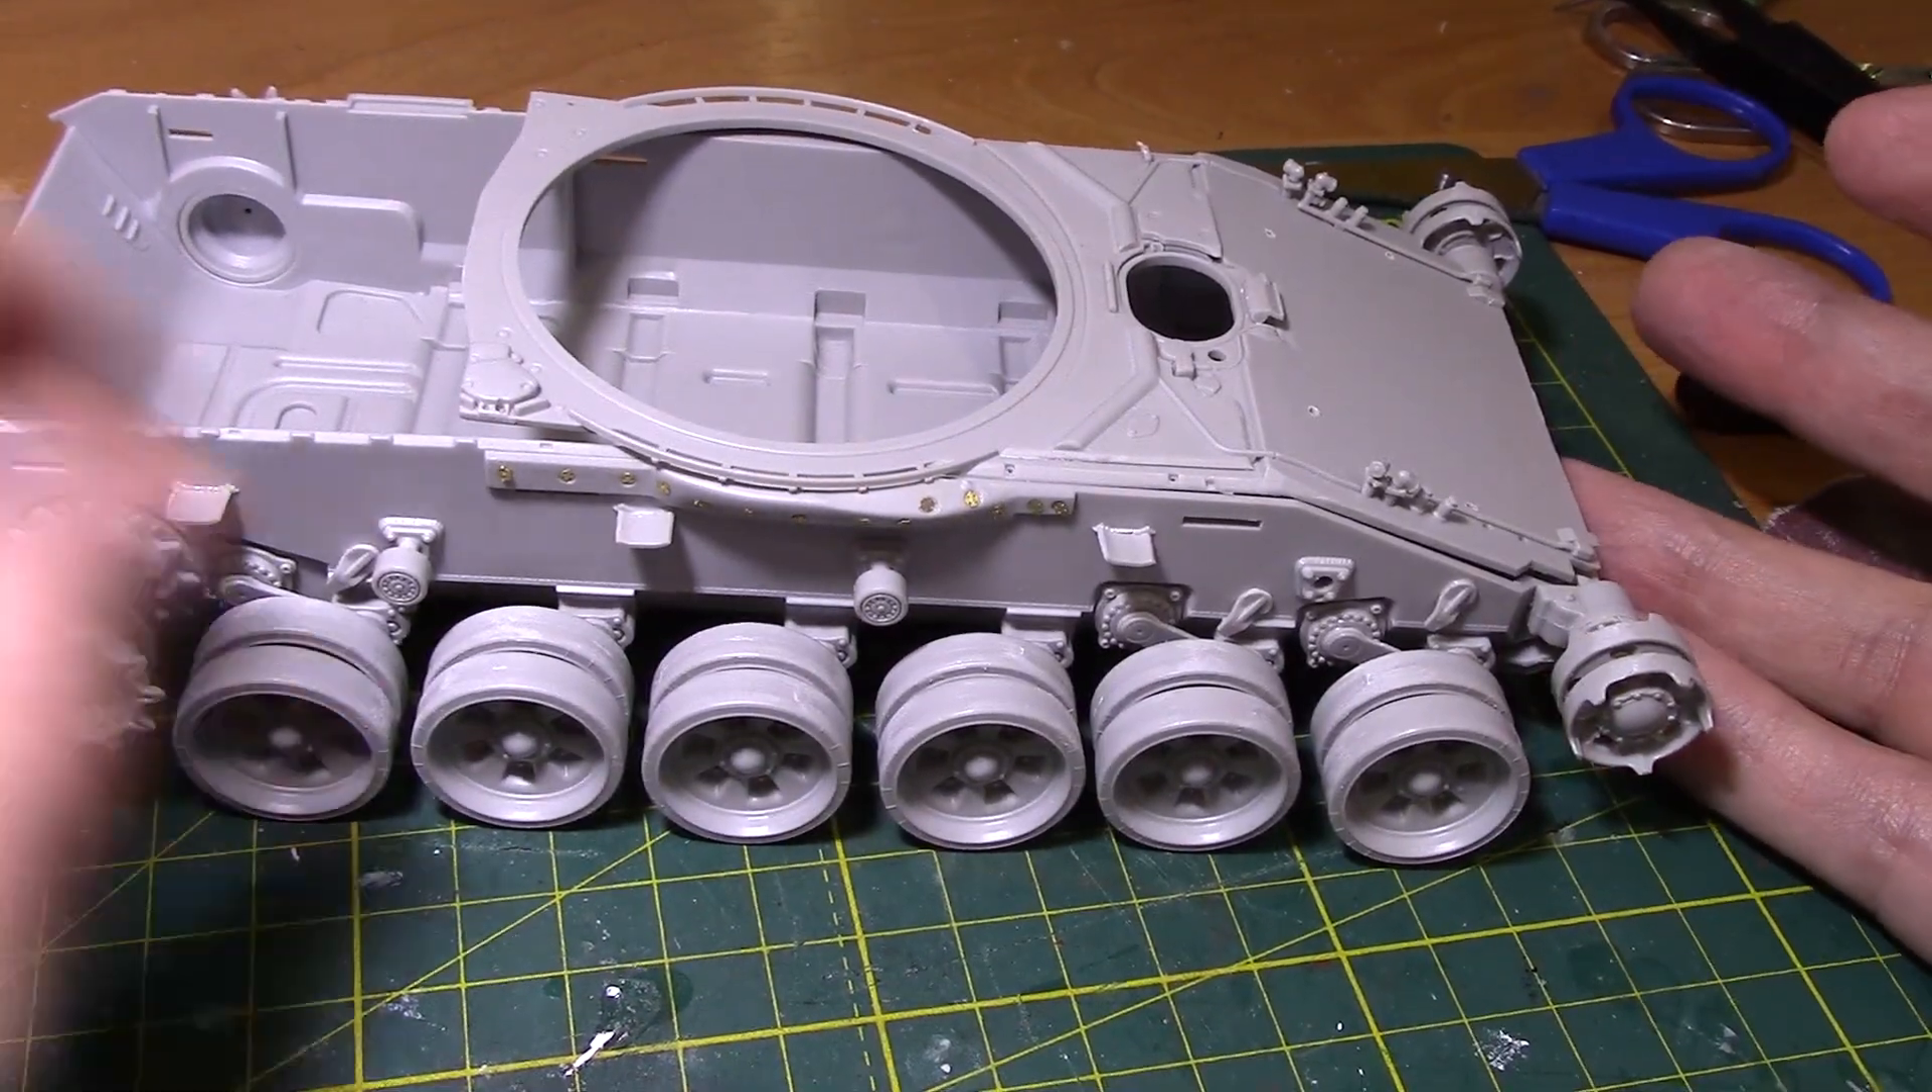Одел я каточки на свои места.